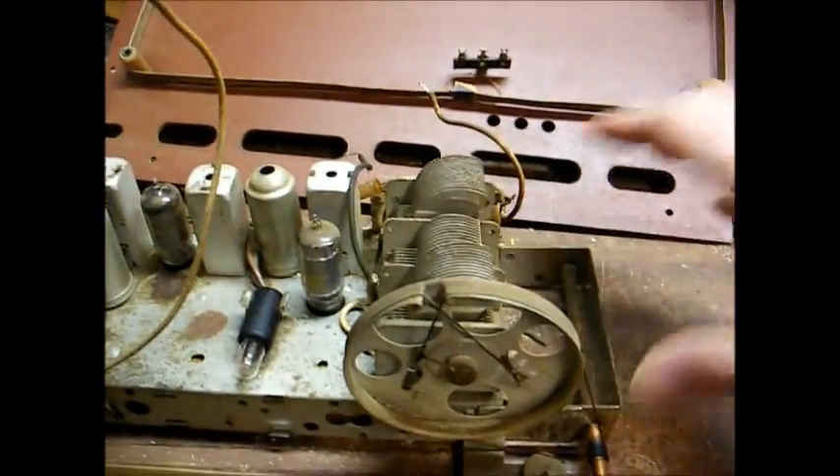Here's our chassis removed from the cabinet.